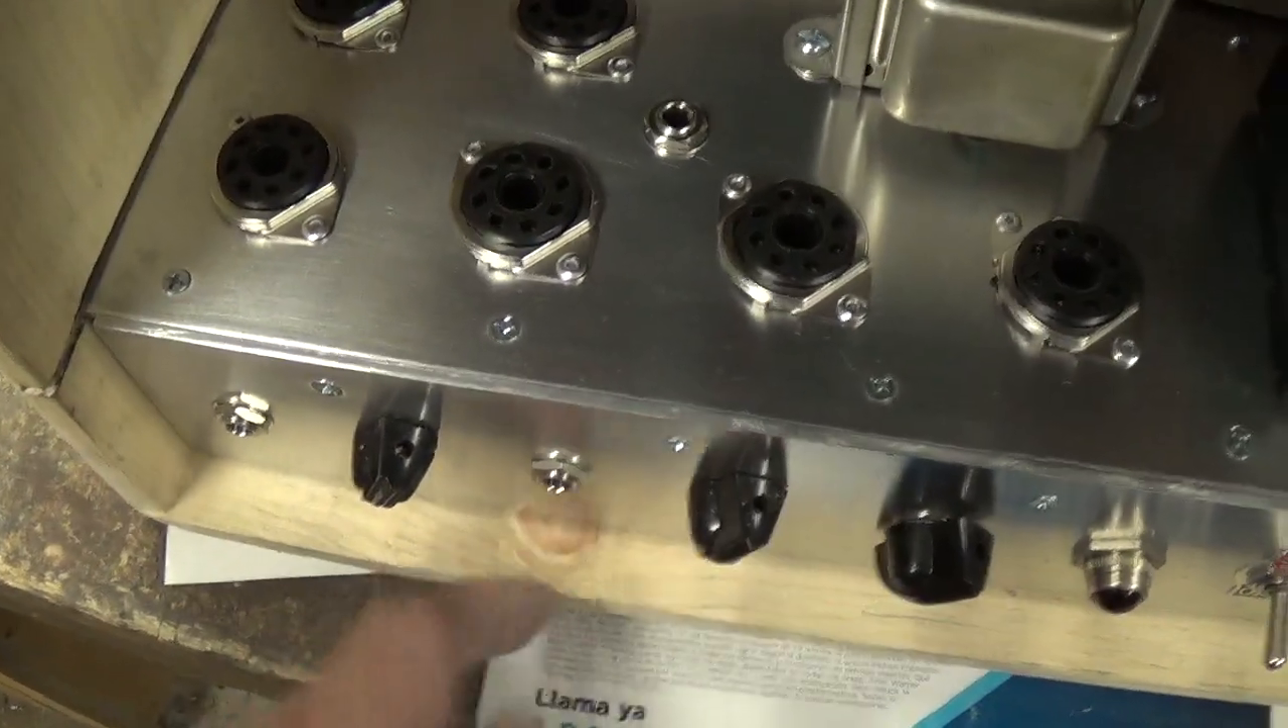Here's the chassis quite happily nestling in its cabinet.